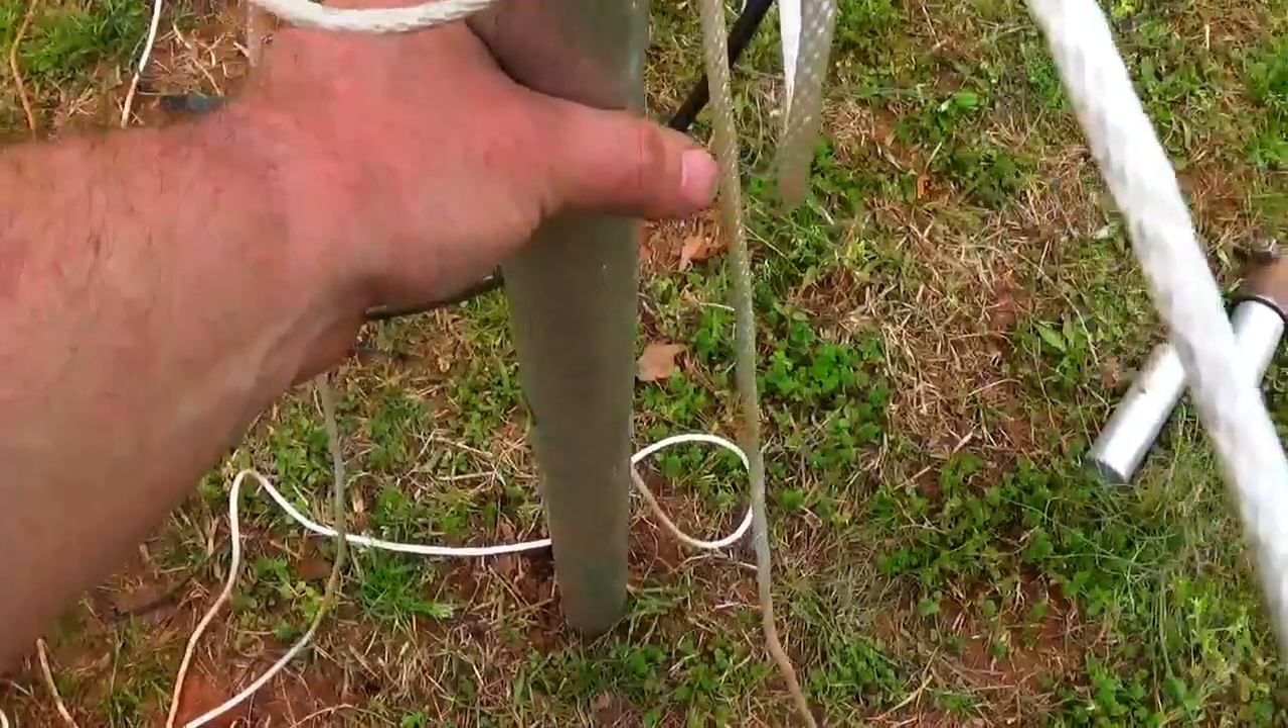I've installed my center pipe that goes in the ground.